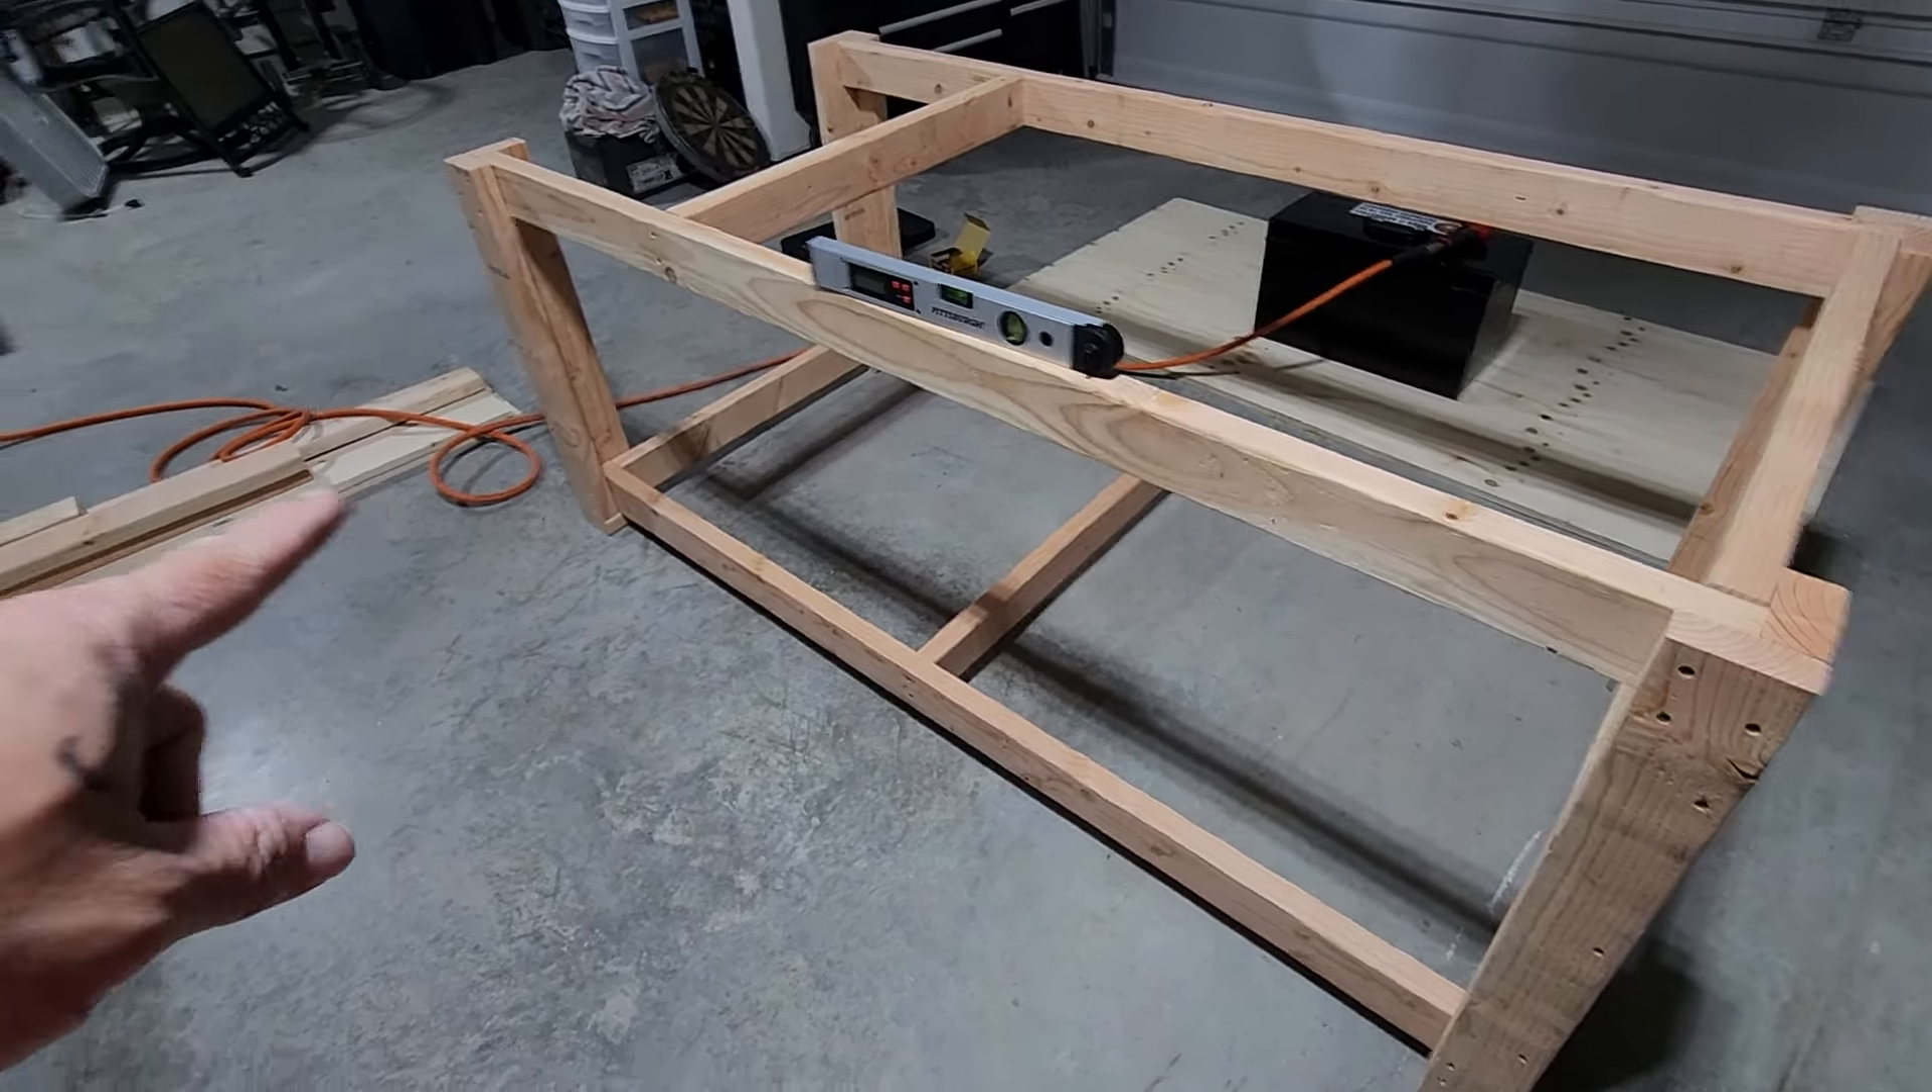Okay here's a table saw table with the frame complete minus the shelf which I'm about to assemble.